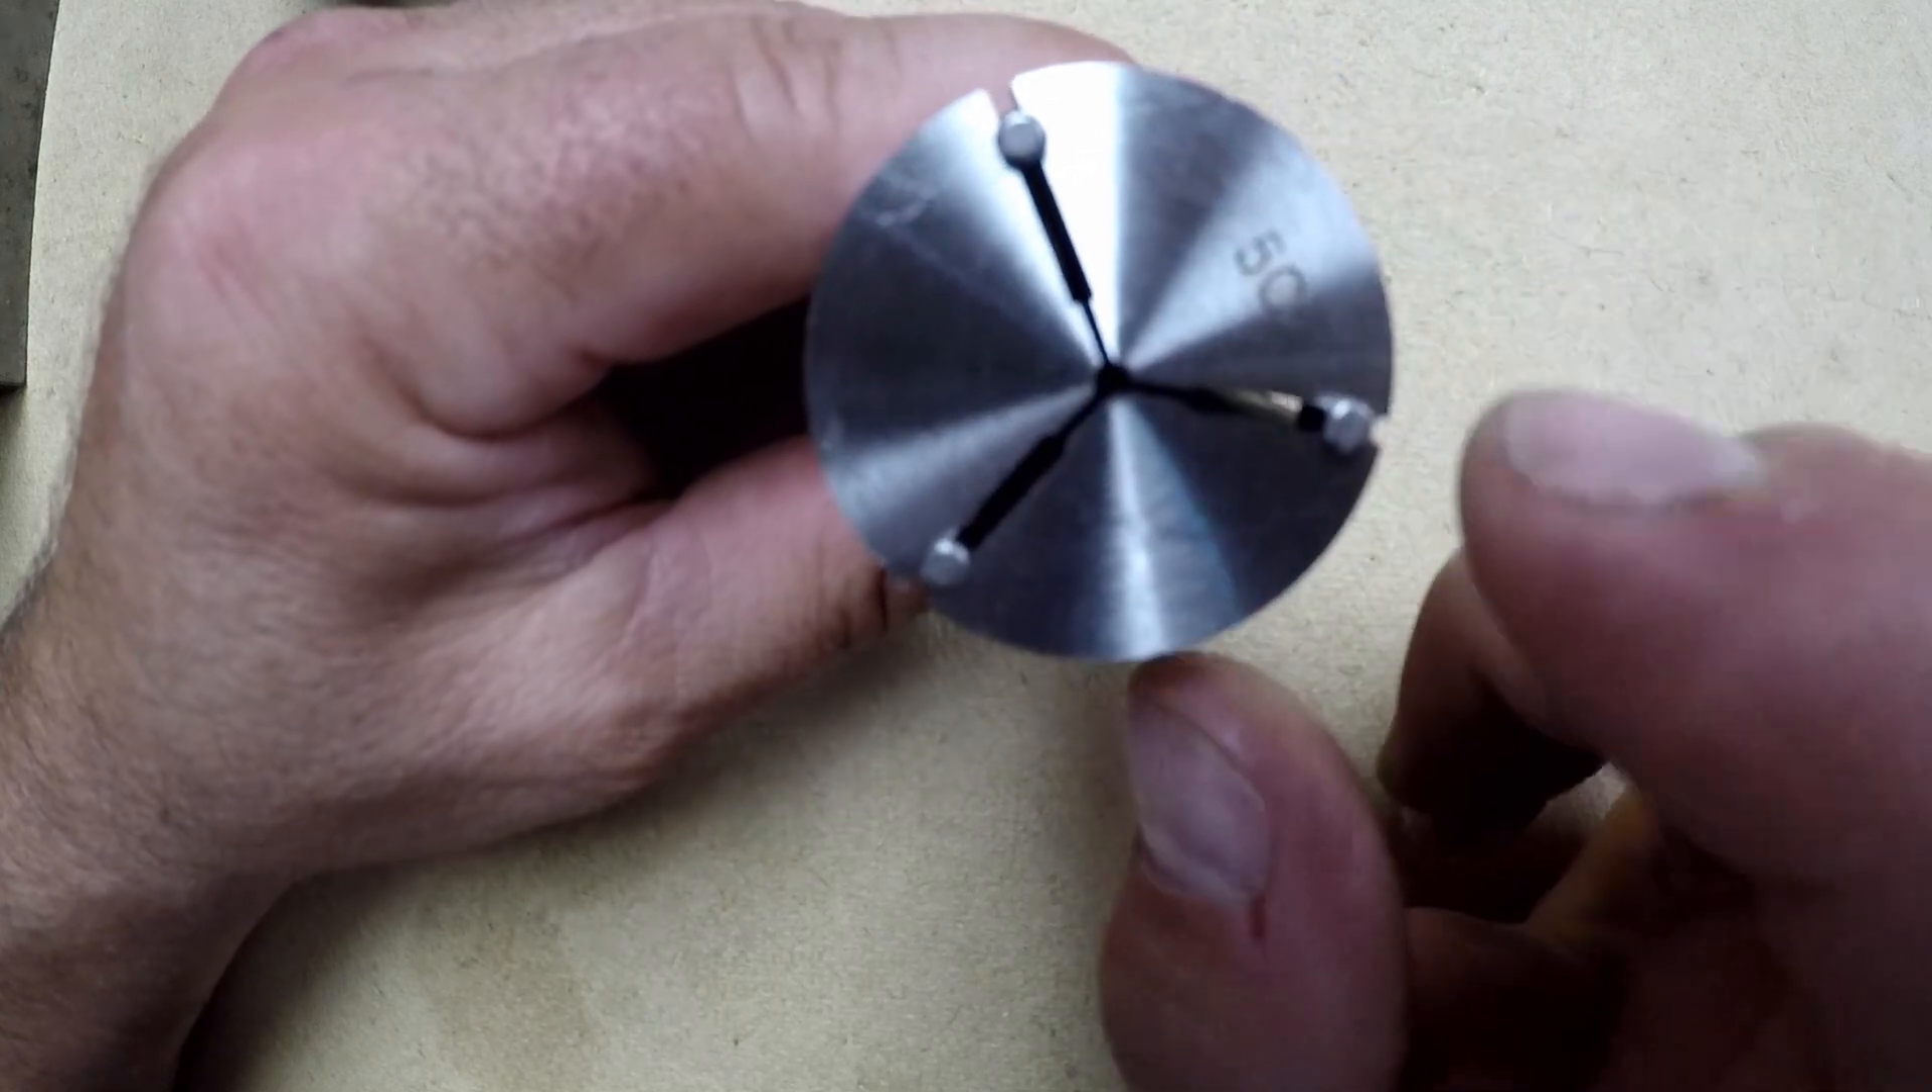What we've got here are three dowel pins that have been inserted into the the three slots so that as you draw up on the collet the collet closes on the pins.